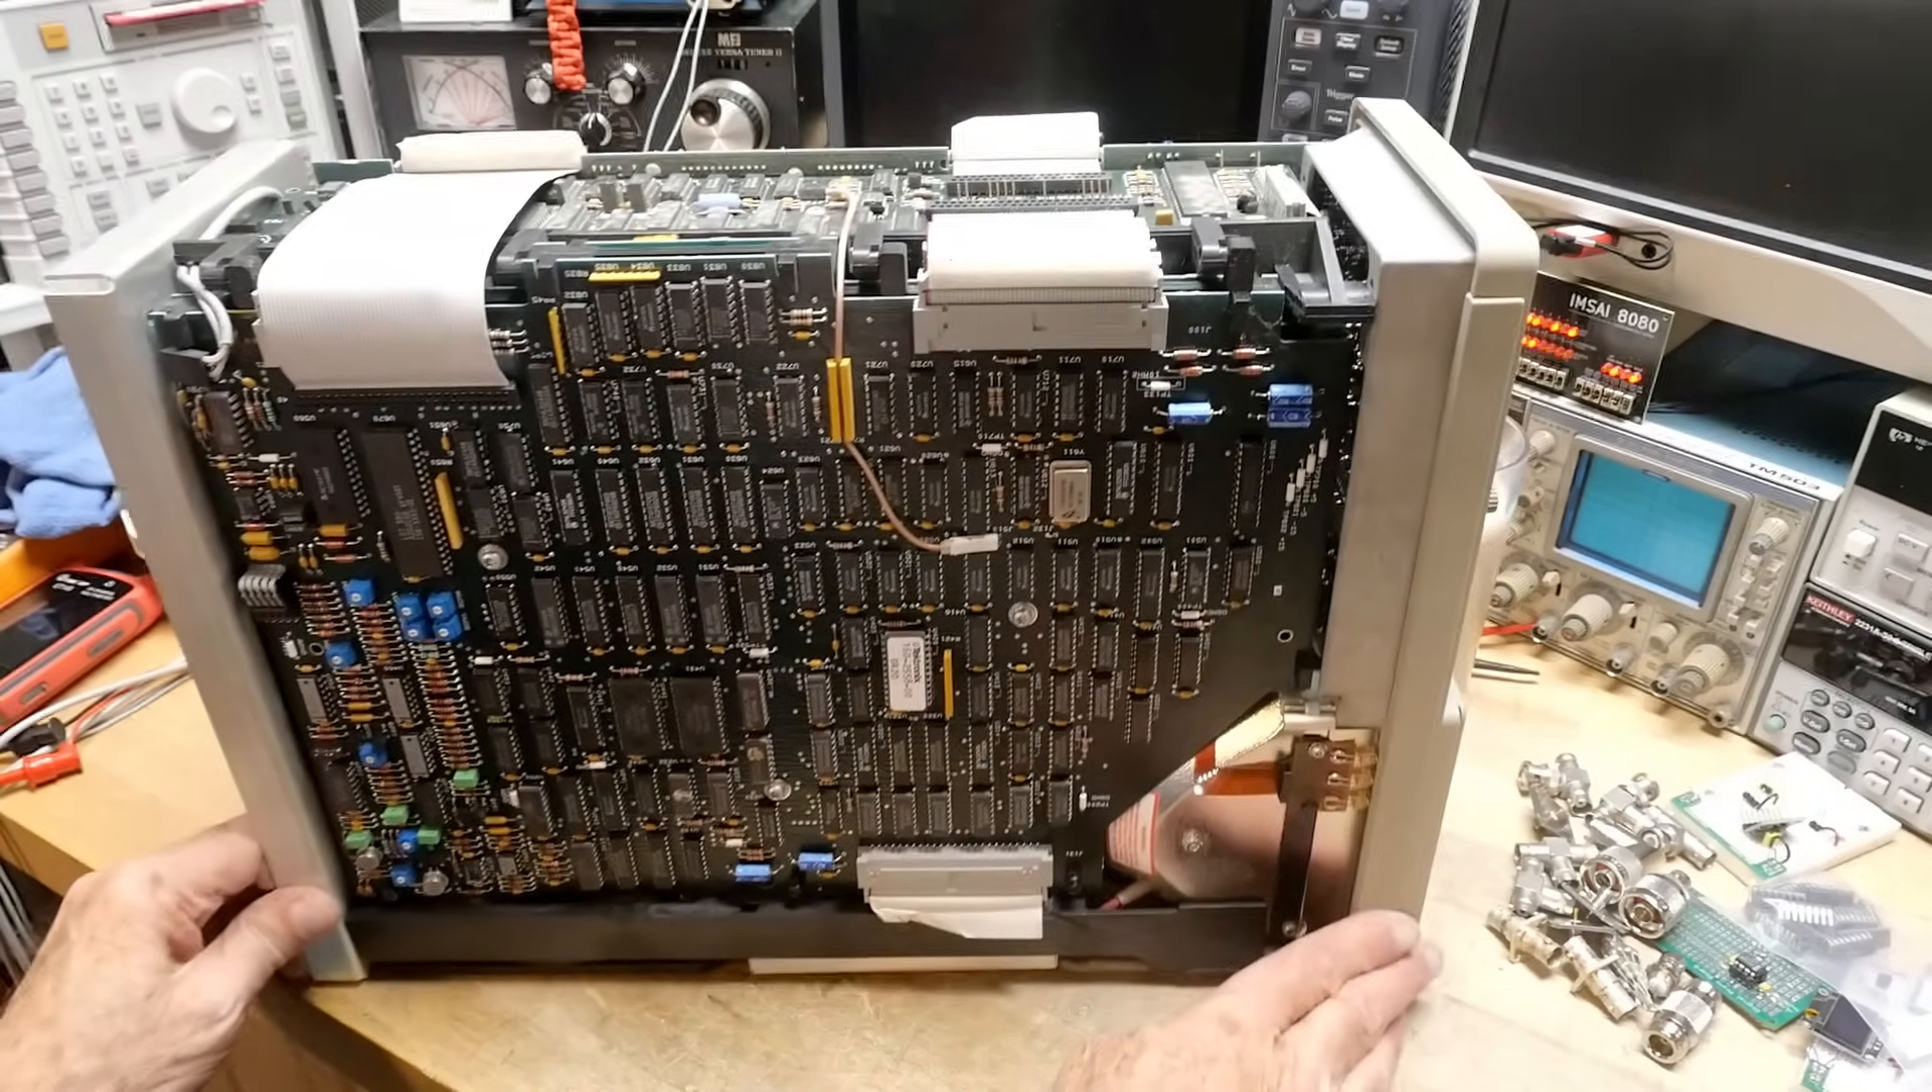All right I've taken the the back off or the cover off I should say and we have one big giant board here.